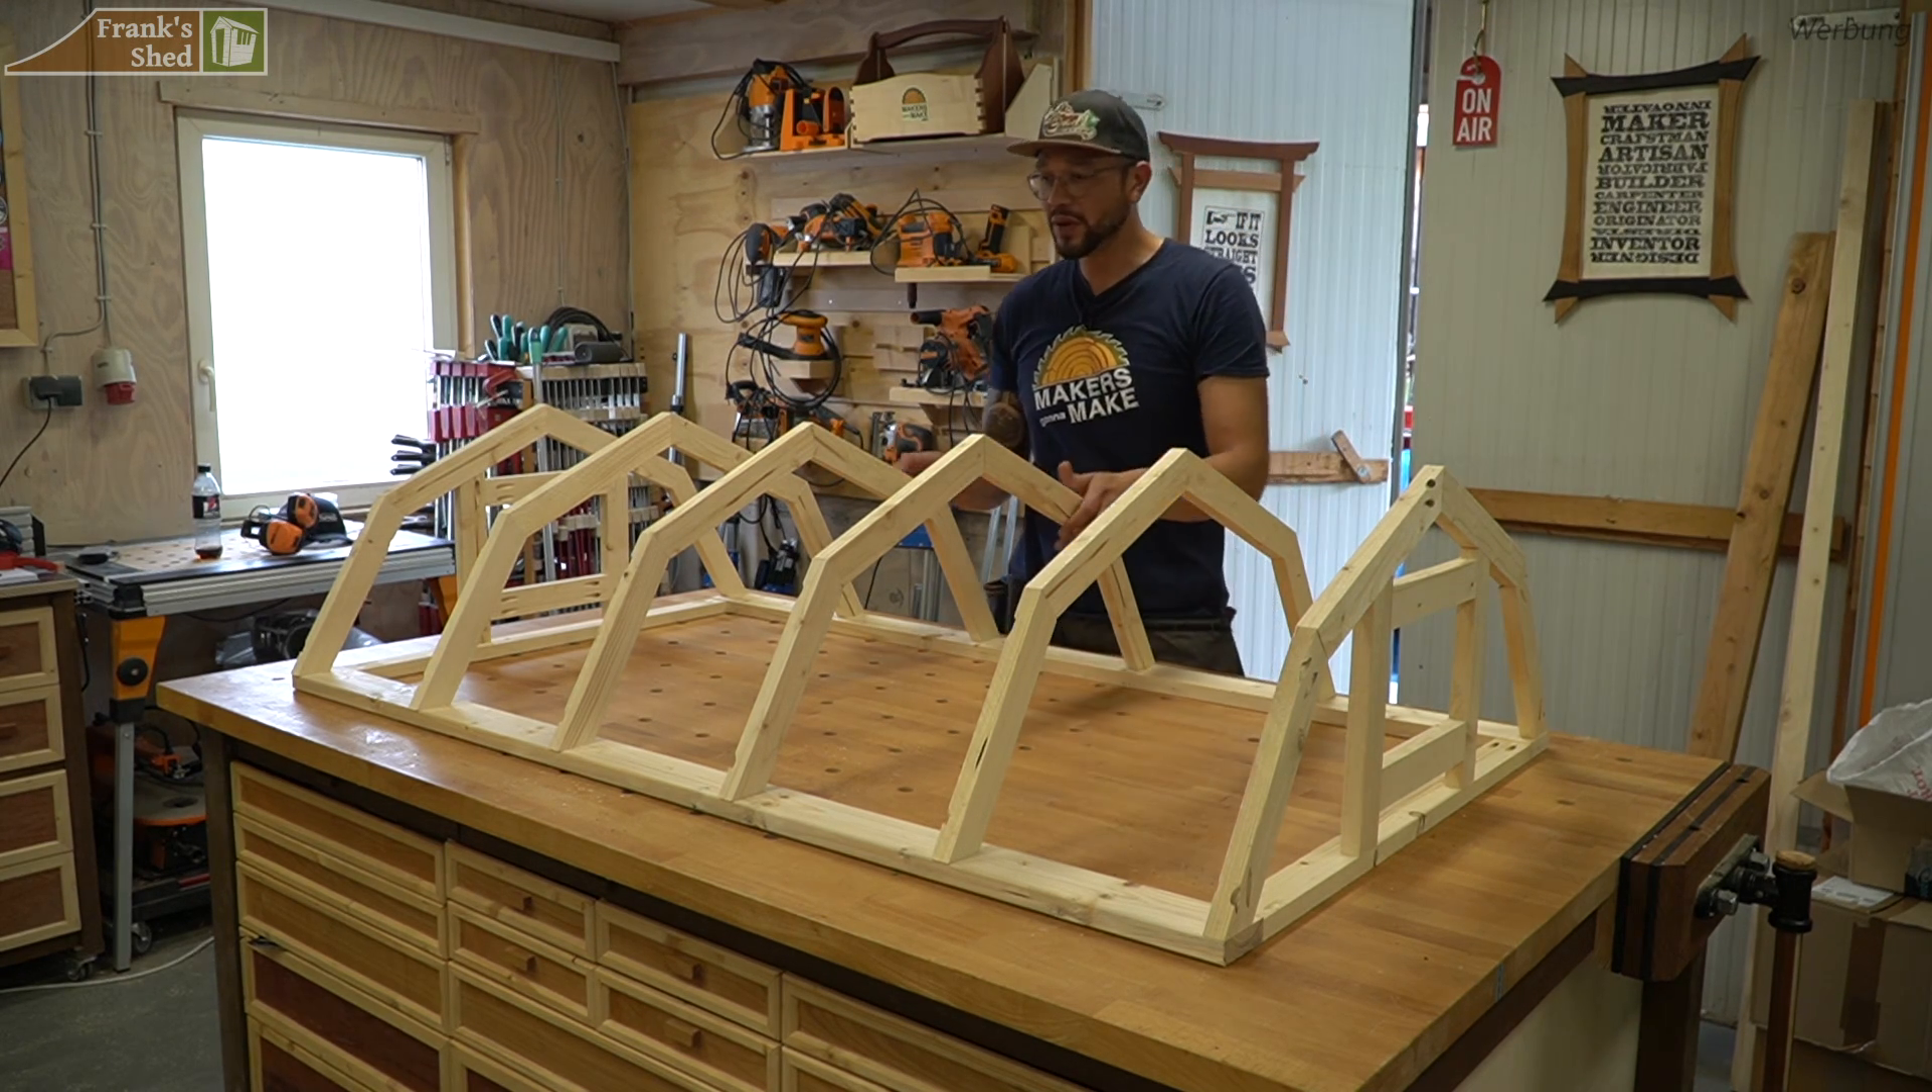So, das Dach ist jetzt auch fertig zusammengeschraubt.